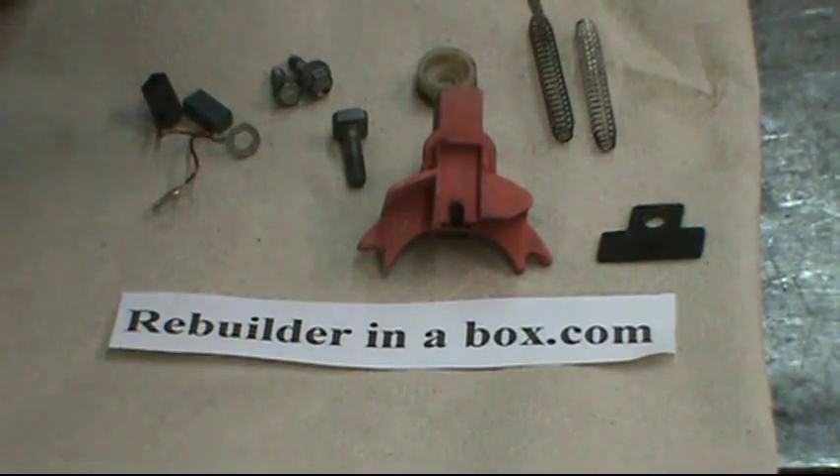So here's all the parts disassembled from the brush holder assembly on the 1 G Ford external voltage regulator.